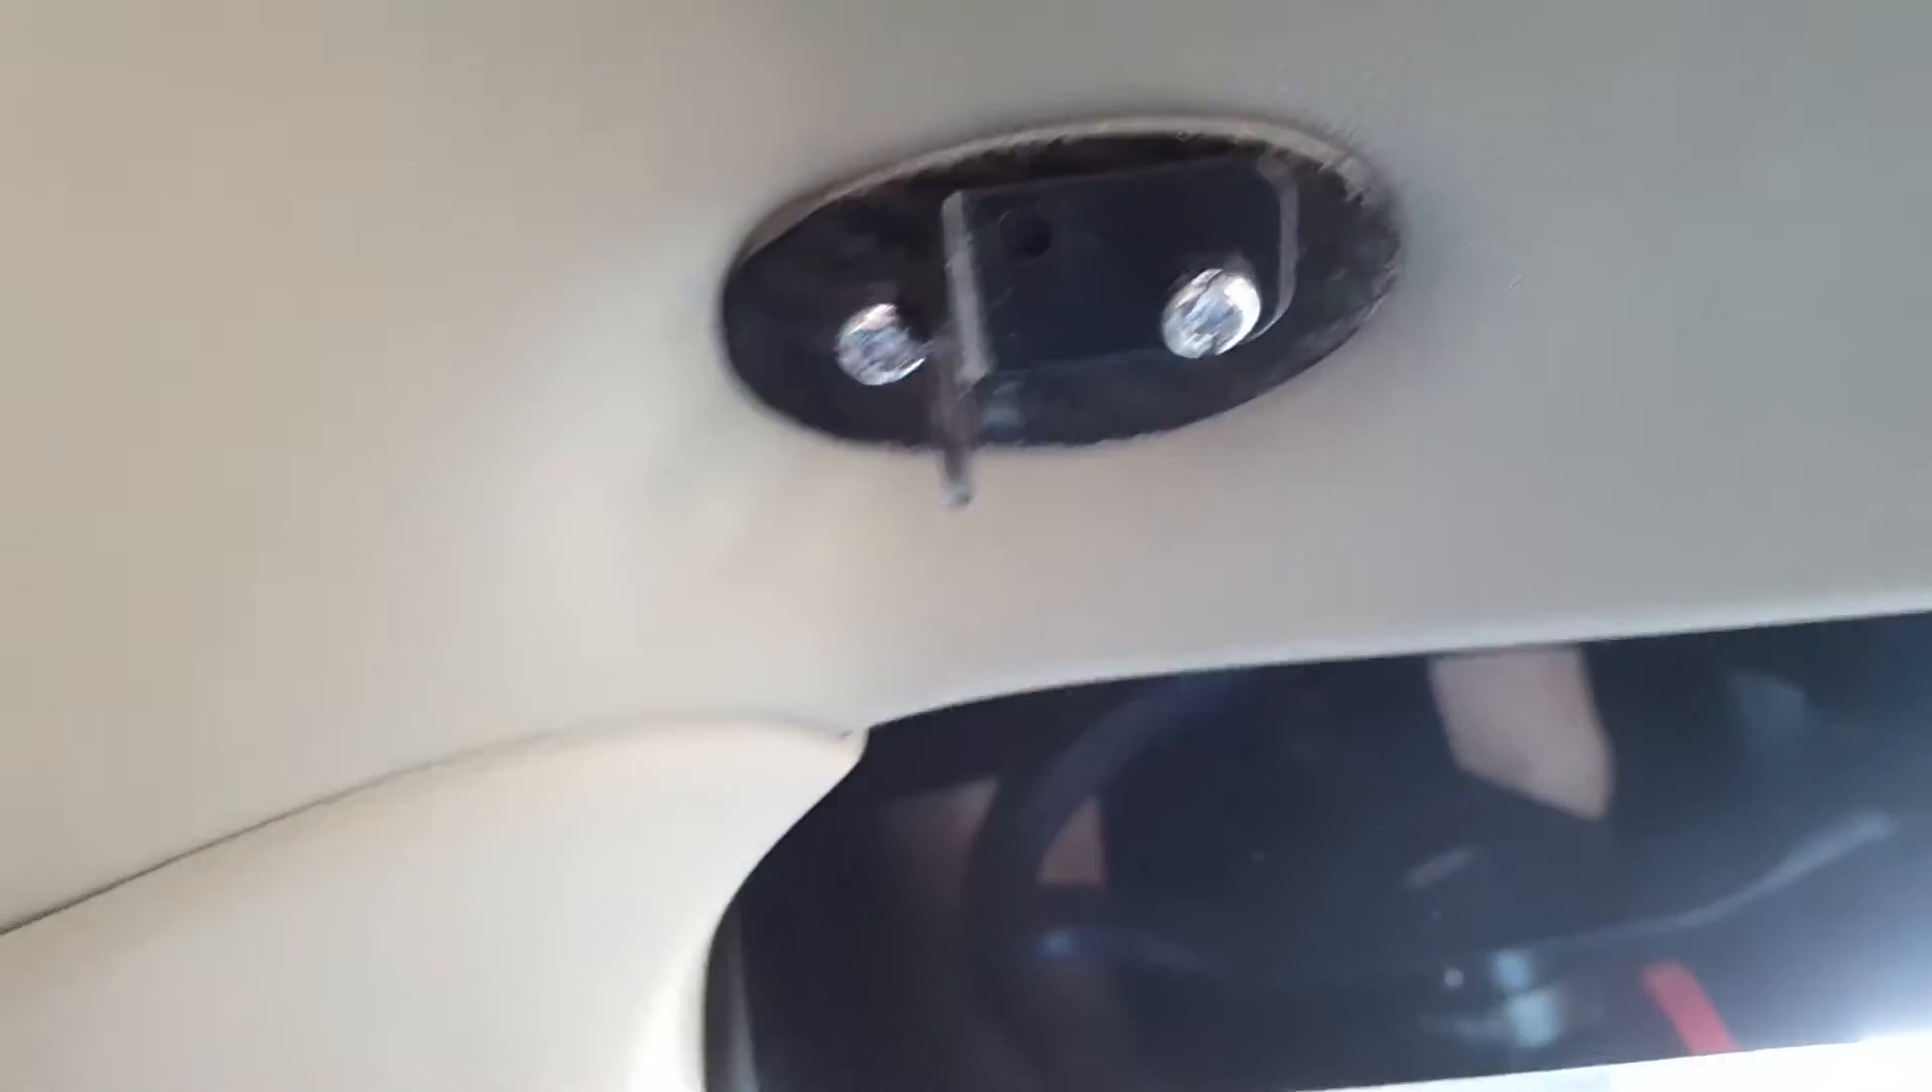Here's how the bracket looks like once it's mounted in place.